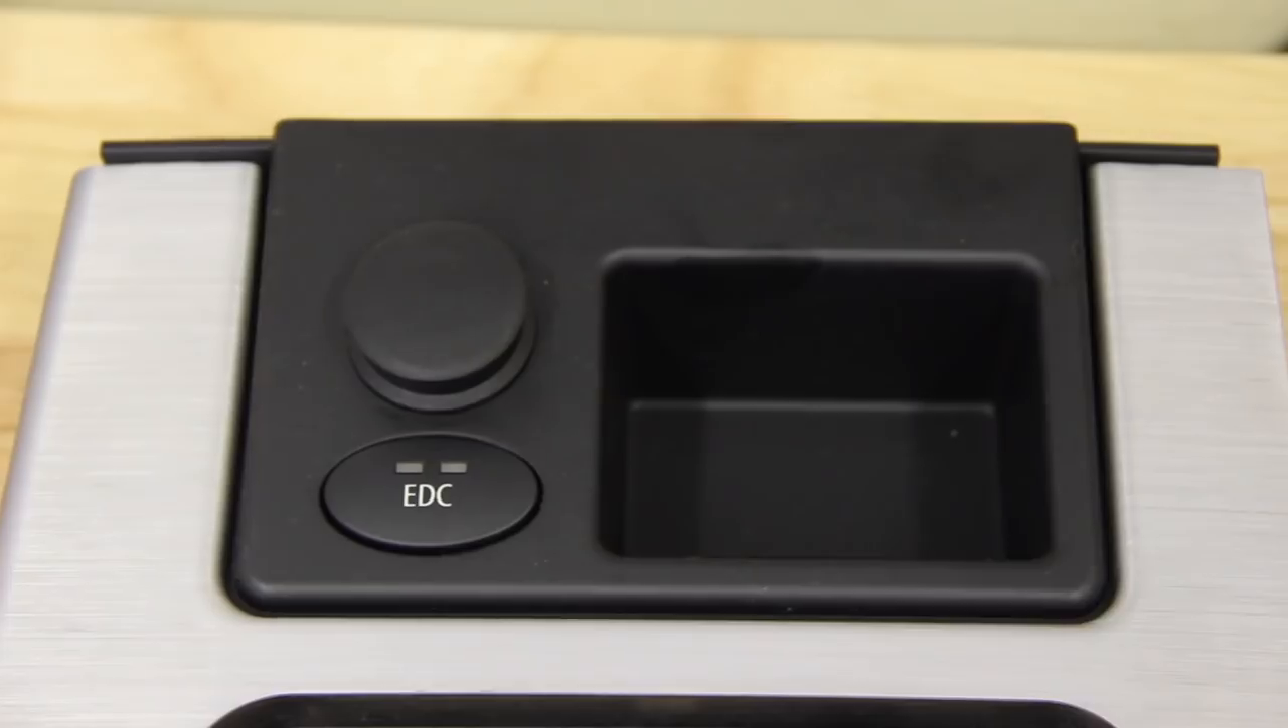Here's the center console cleaned up a little bit with the EDC panel in place, it just installs from the back using the four screws we took out with the ashtray and fits in there like that, ready to be plugged into the EDC switch.